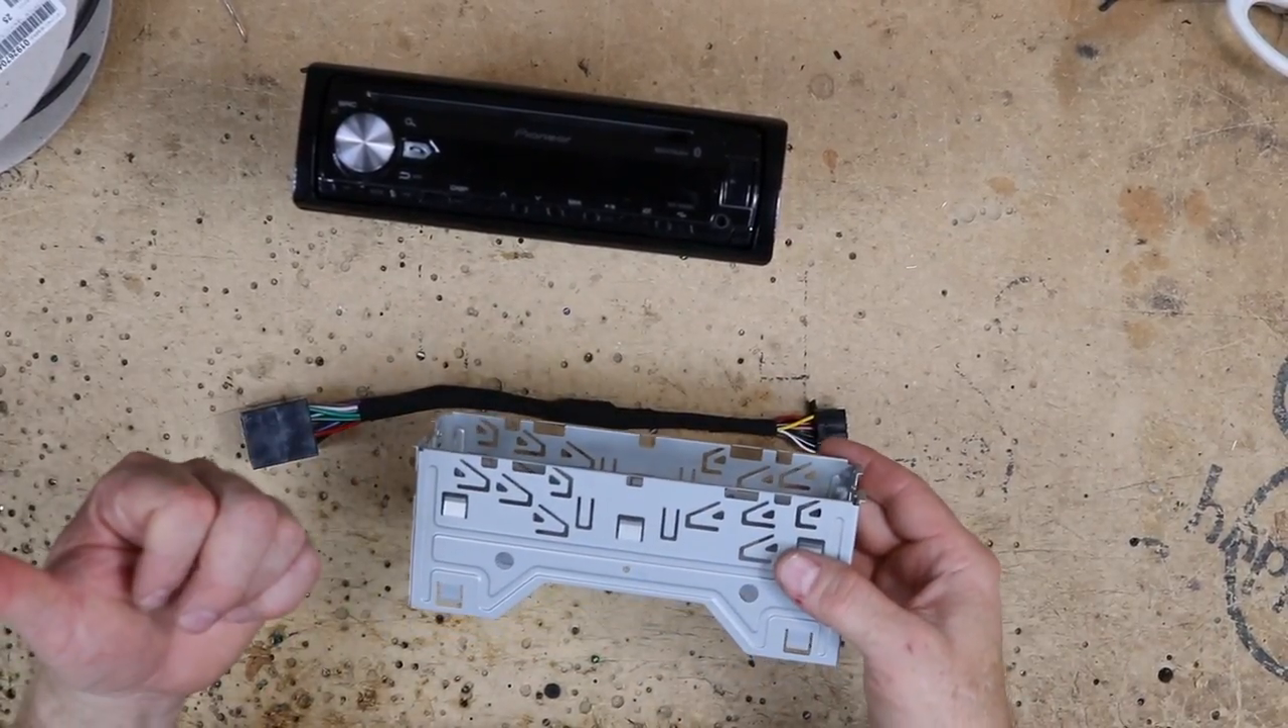So we have our harness all set. We have the cage off the radio.